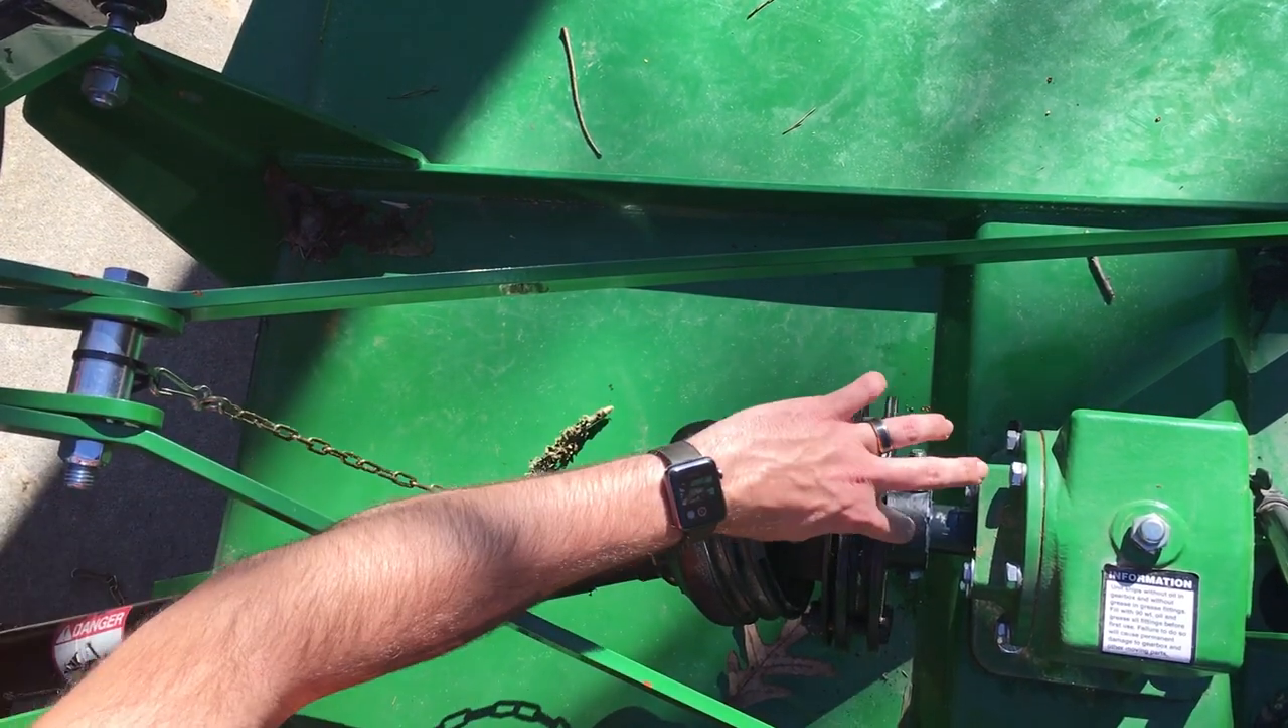So one thing I didn't show y 'all is I don't have the guard on here right now to be able to access all these bolts and stuff.